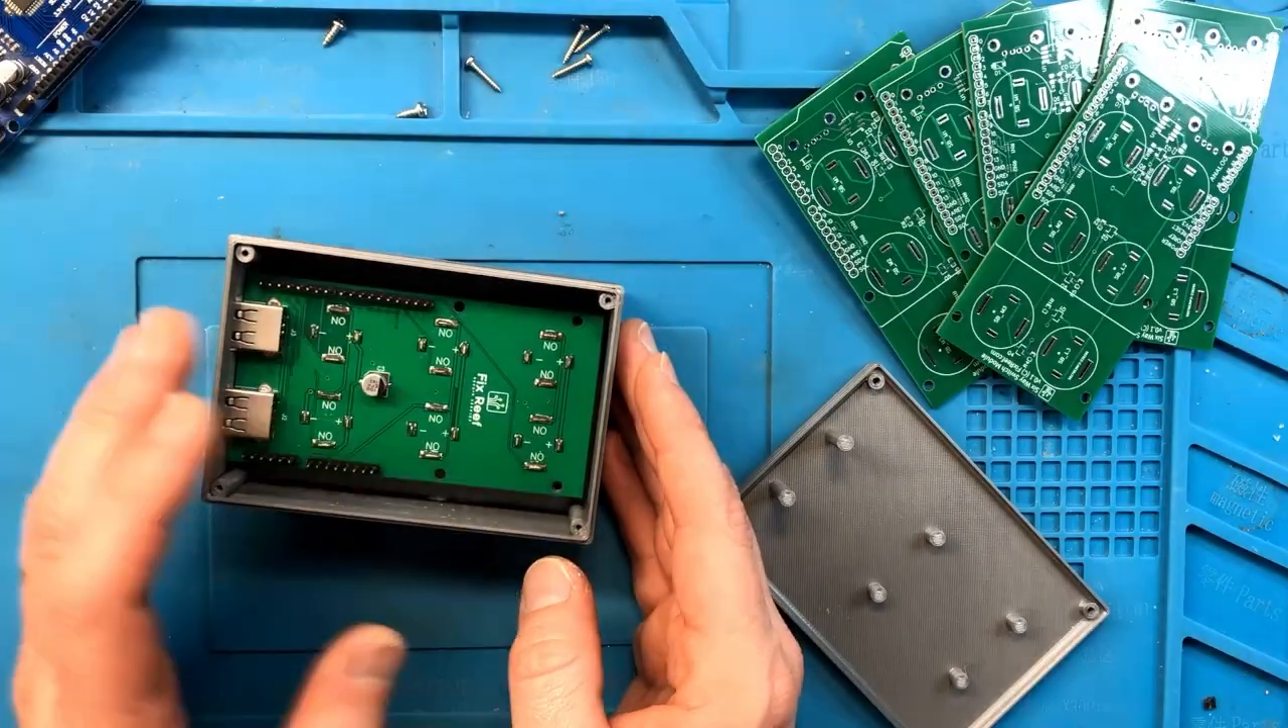All right, so it looks like the shield board is installed.